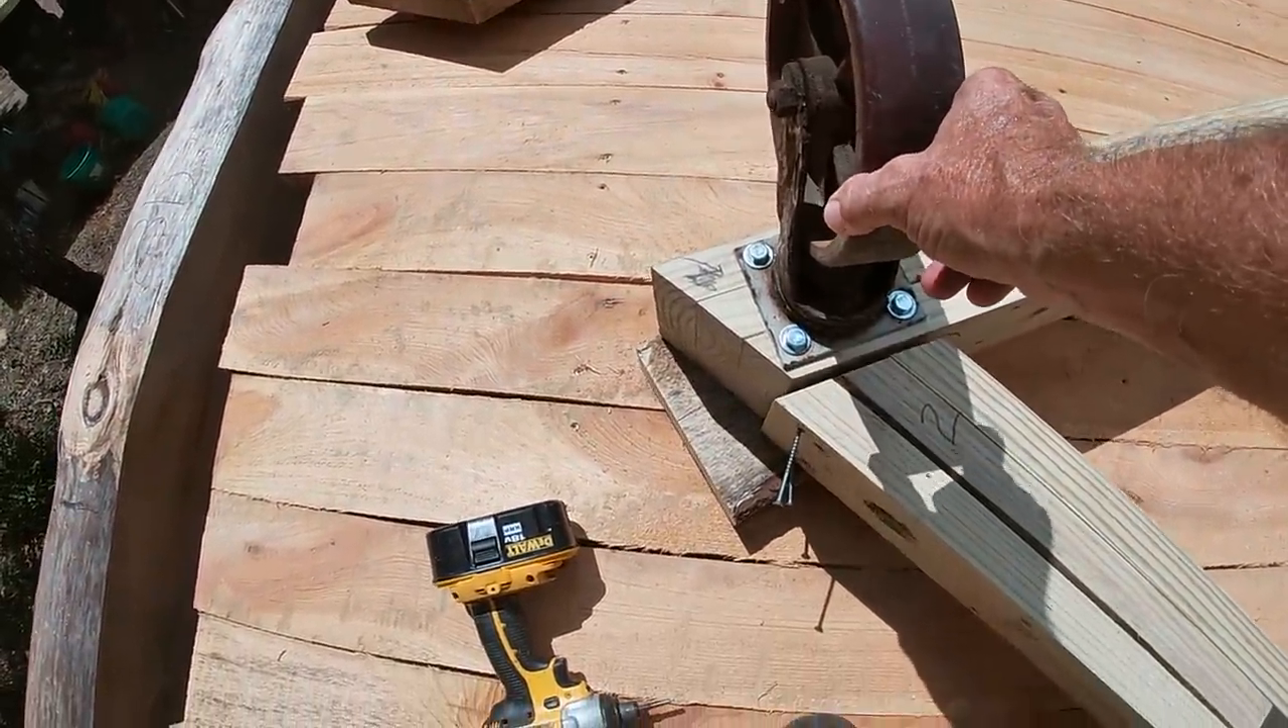I've got my casters on there and I've got them bolted on with some half inch about three-eighths lag bolts.